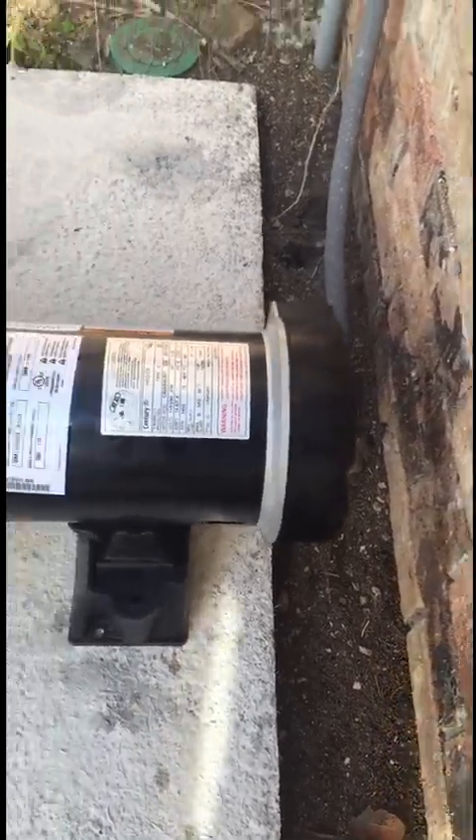I got the pump set in place about where I want it.